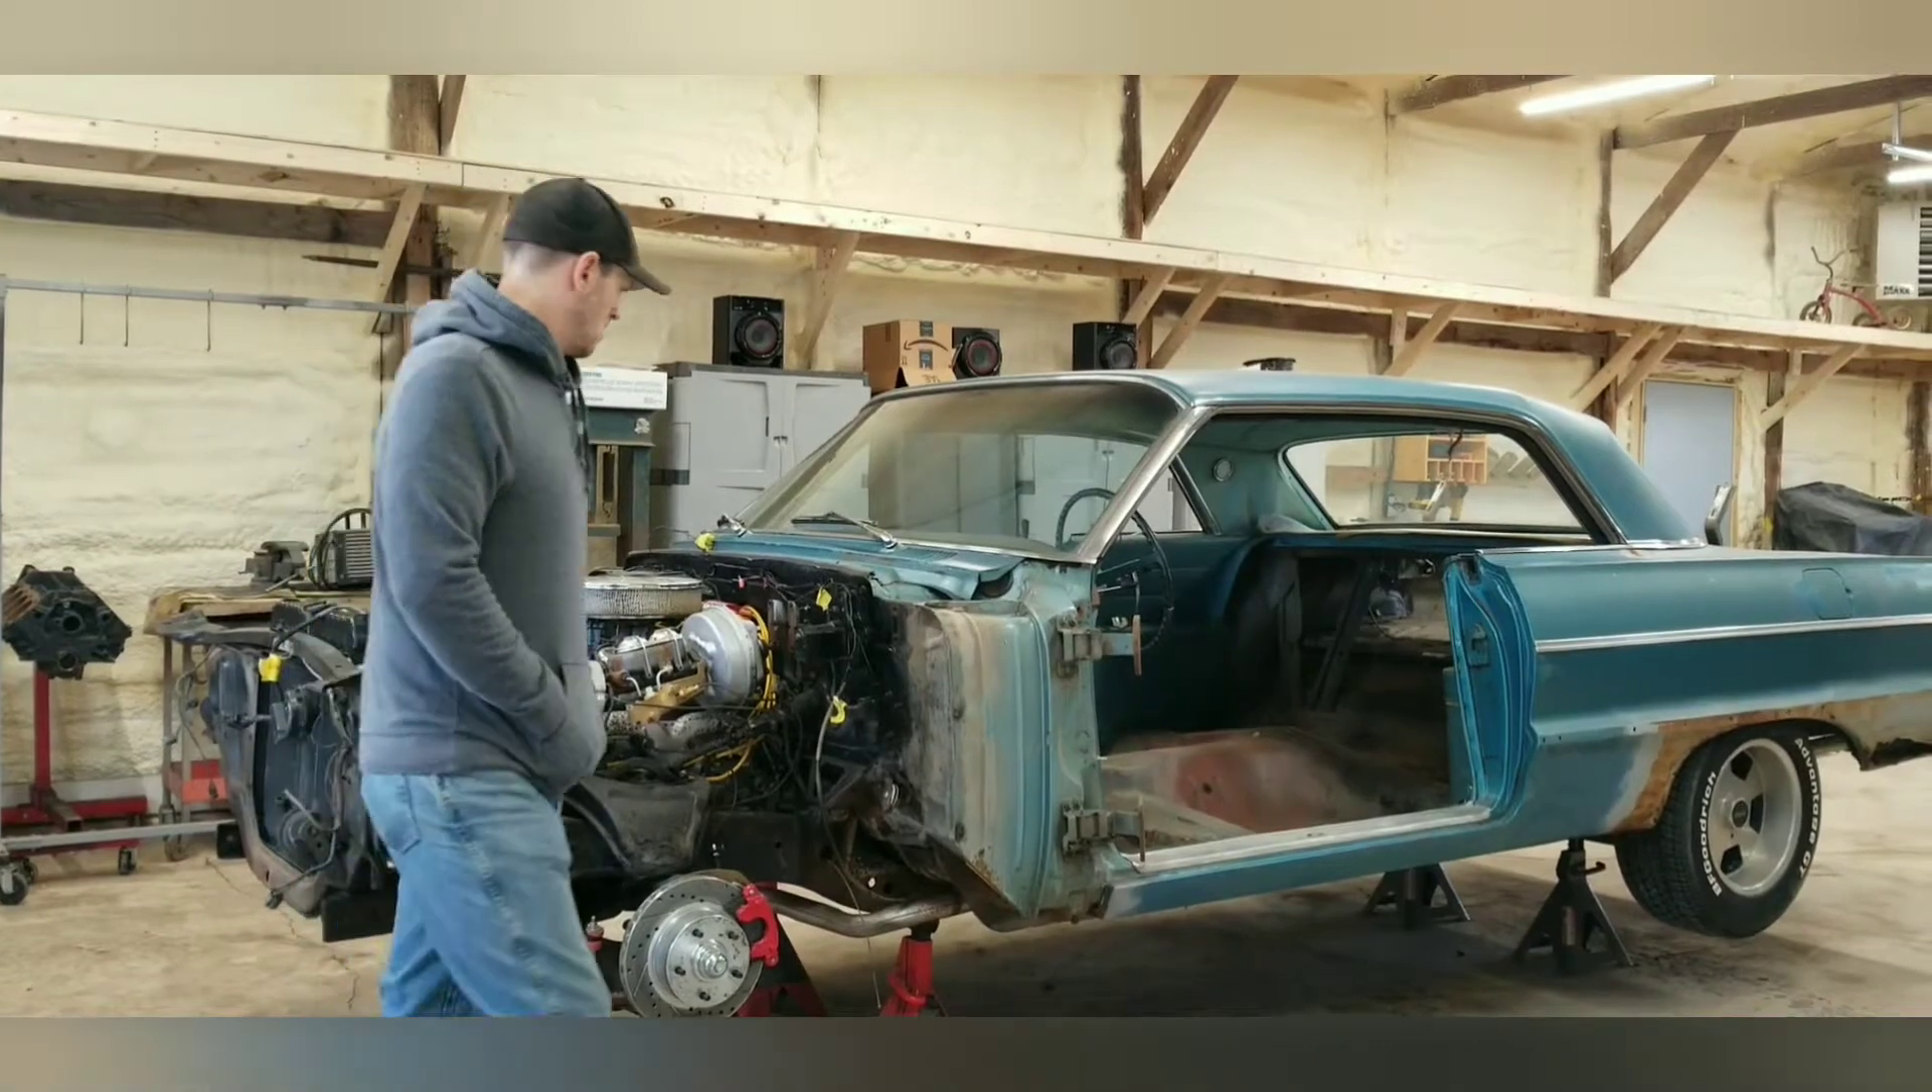We got most of the teardown done still got the windows and trim left to do.